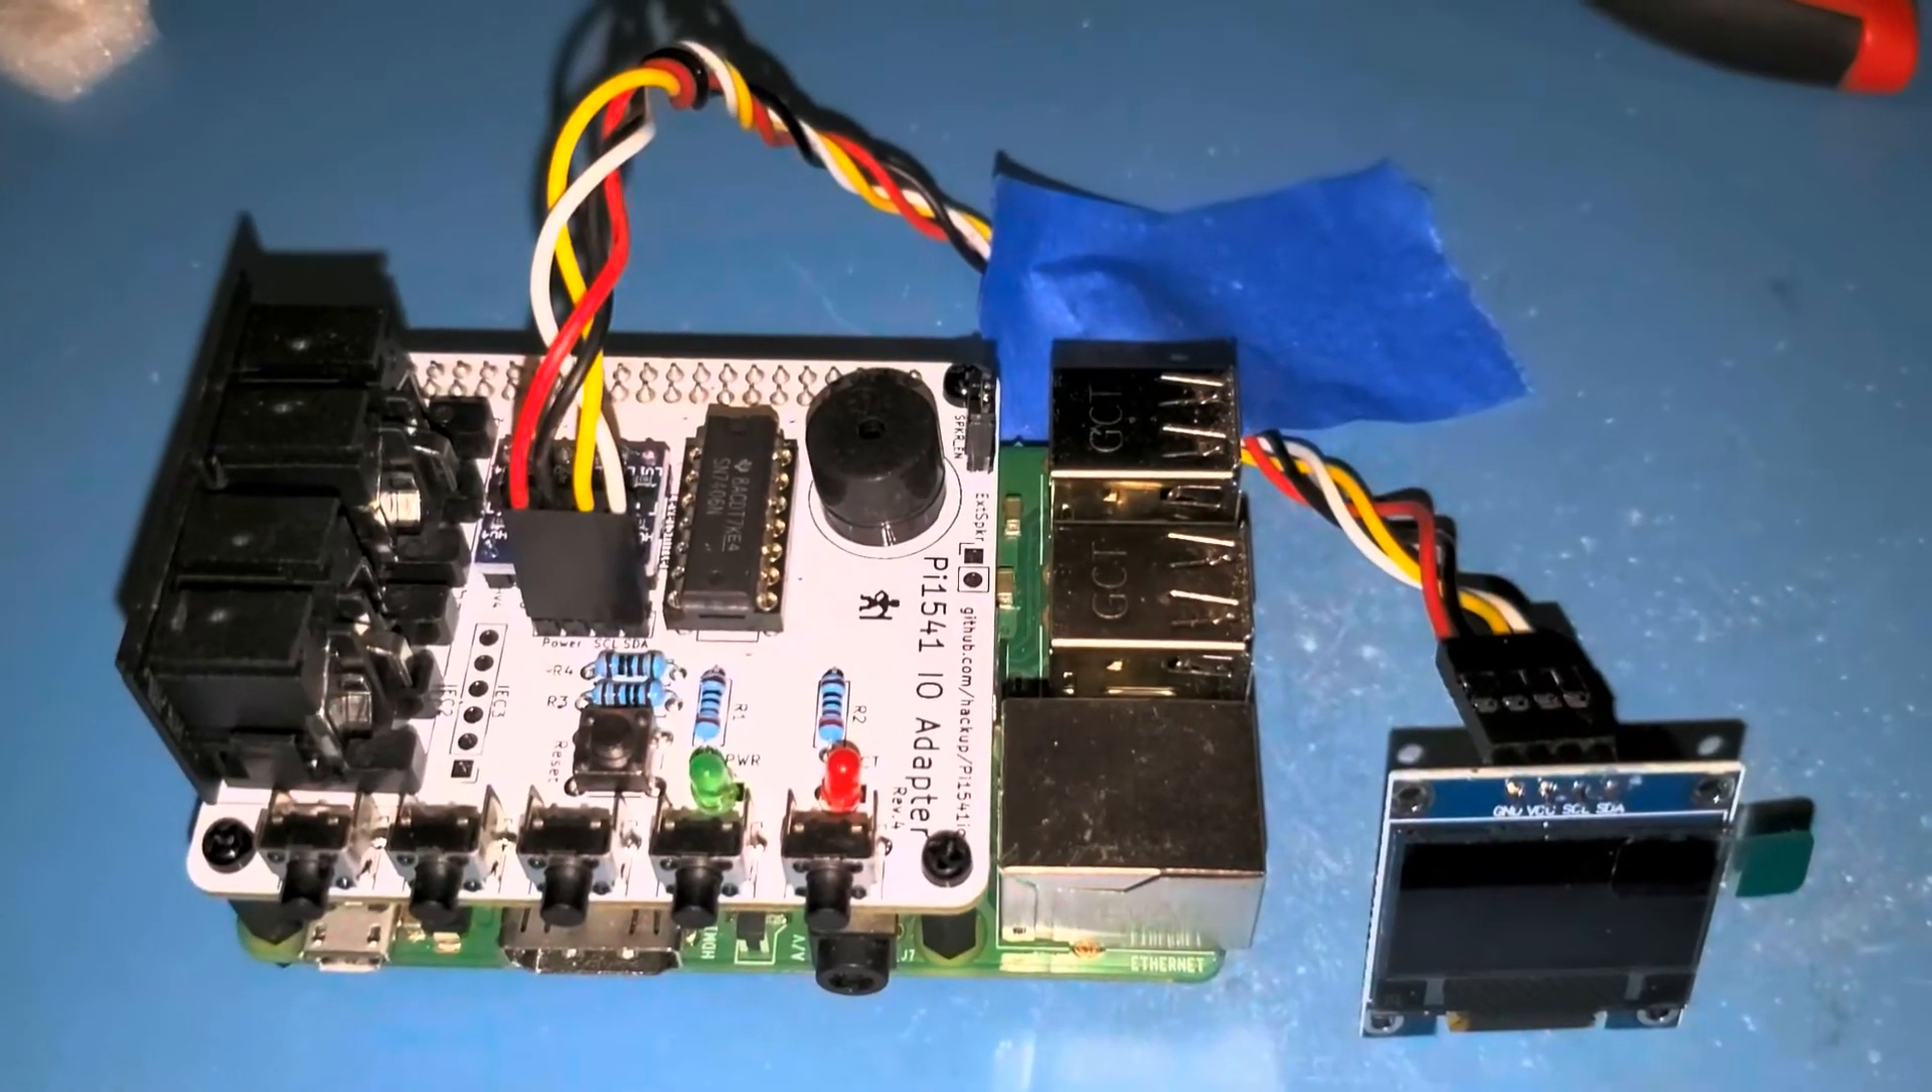Guys here it is all hooked up we have the OLED display hooked up.